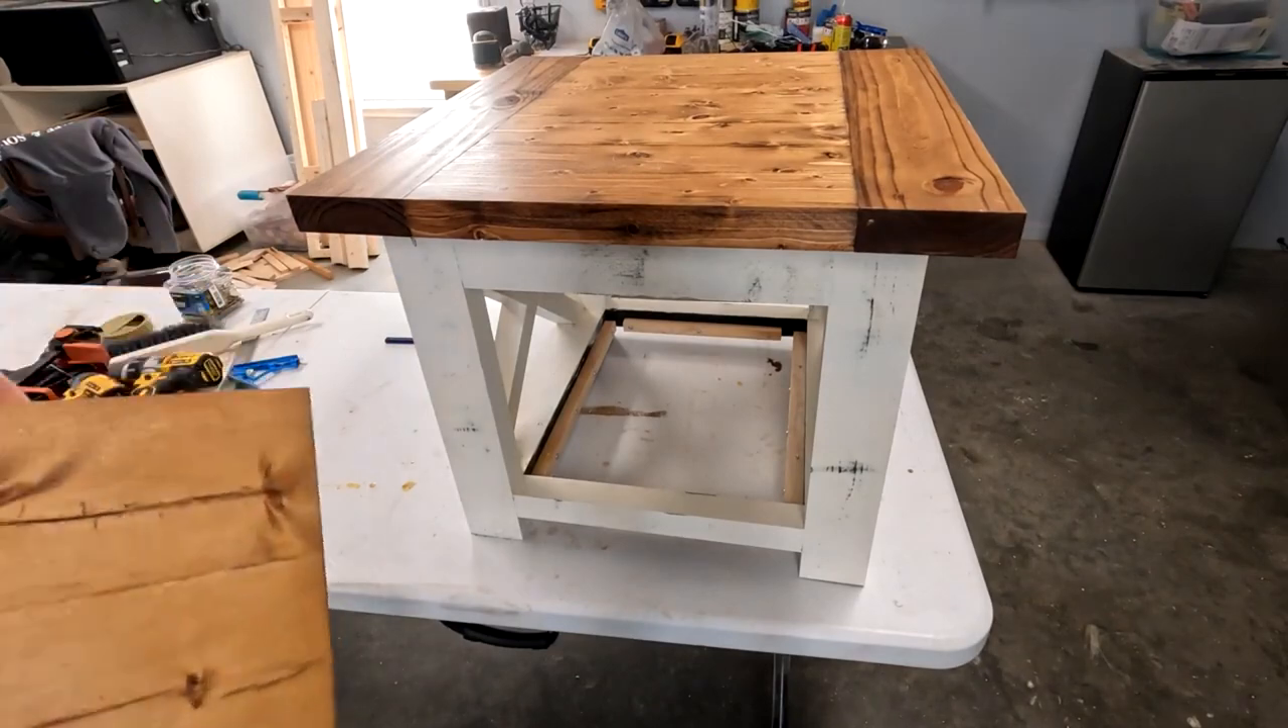Alright so you see my top is on now I'm going to take my bottom slide it in again.